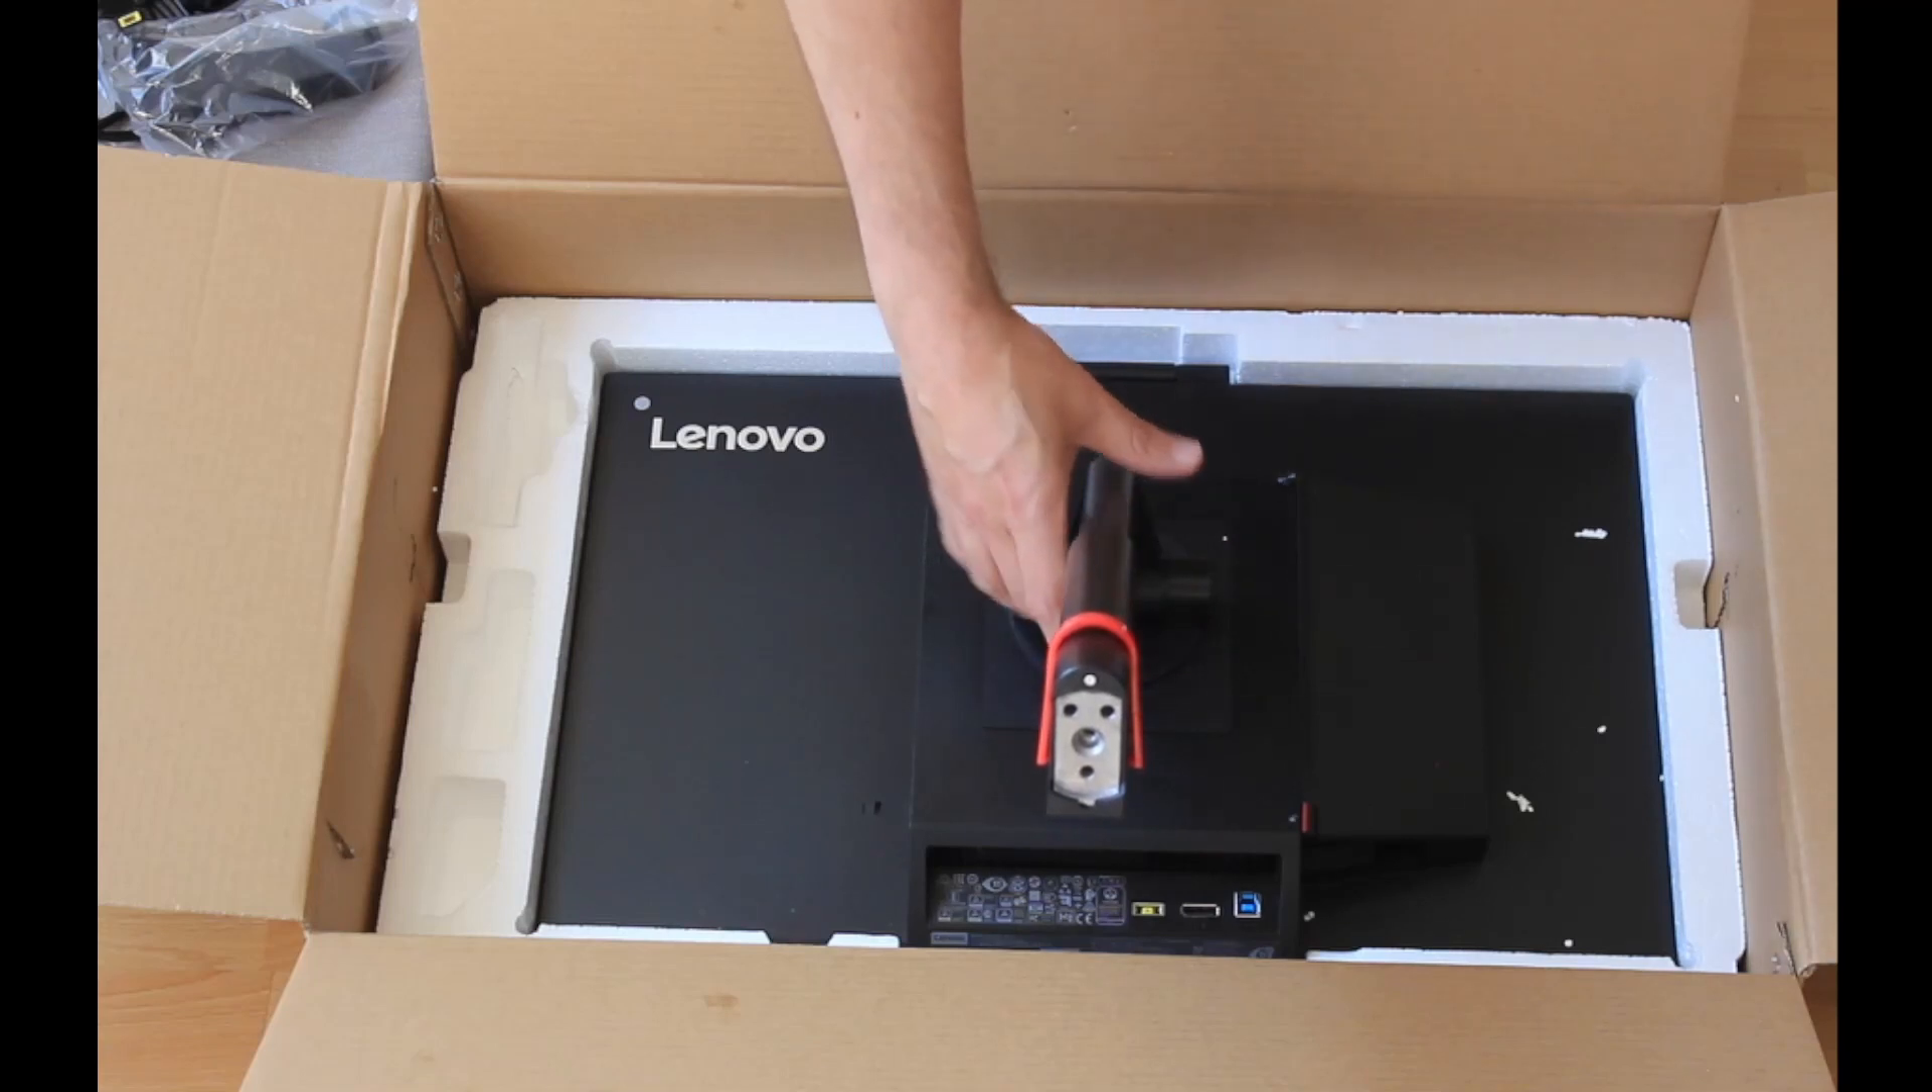But you see here they have the monitor here and it's the back side of the monitor I already put the the extension arm here on it.